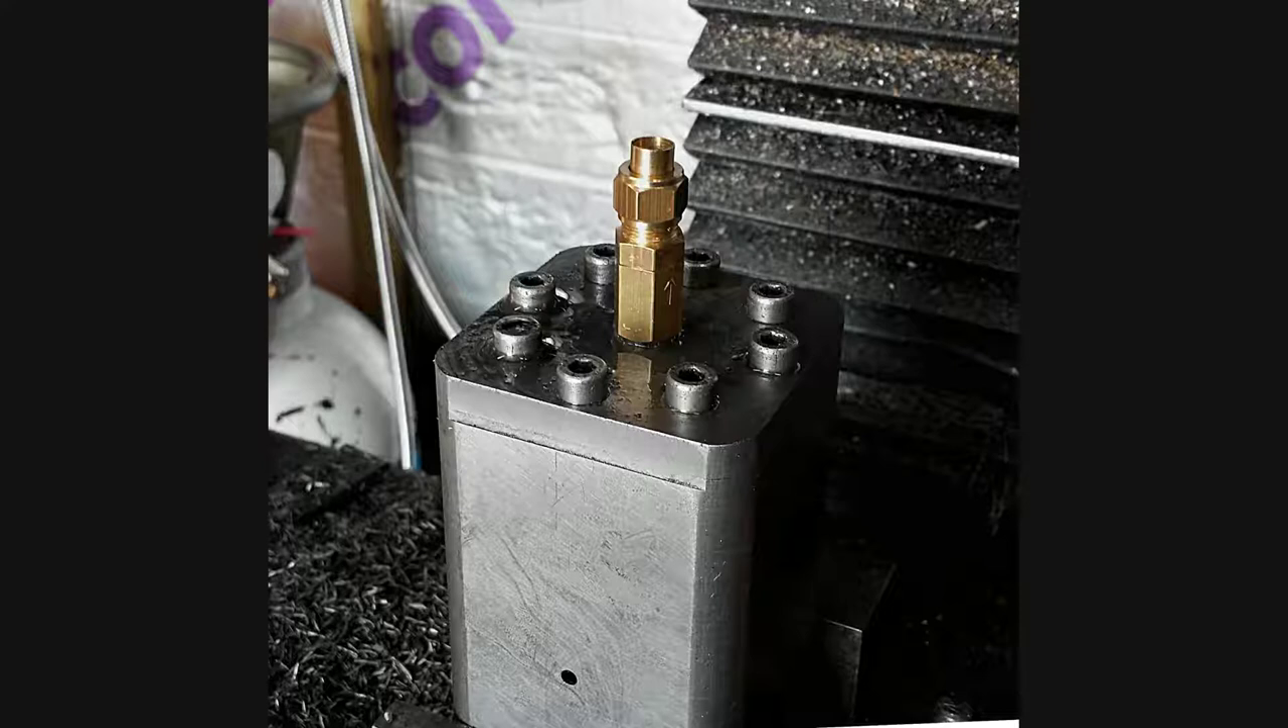There's a trial fit of the valve which sits nicely in the end of the cylinder head.